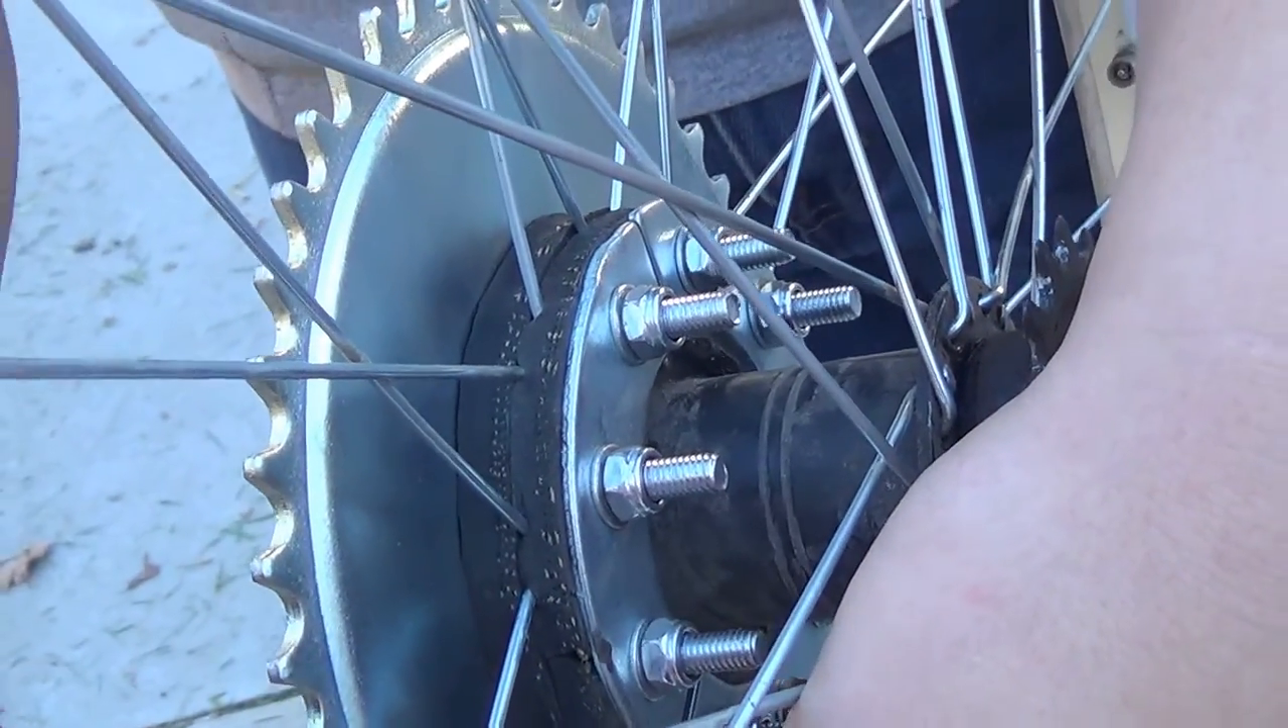All right we got the sprocket mounted on.